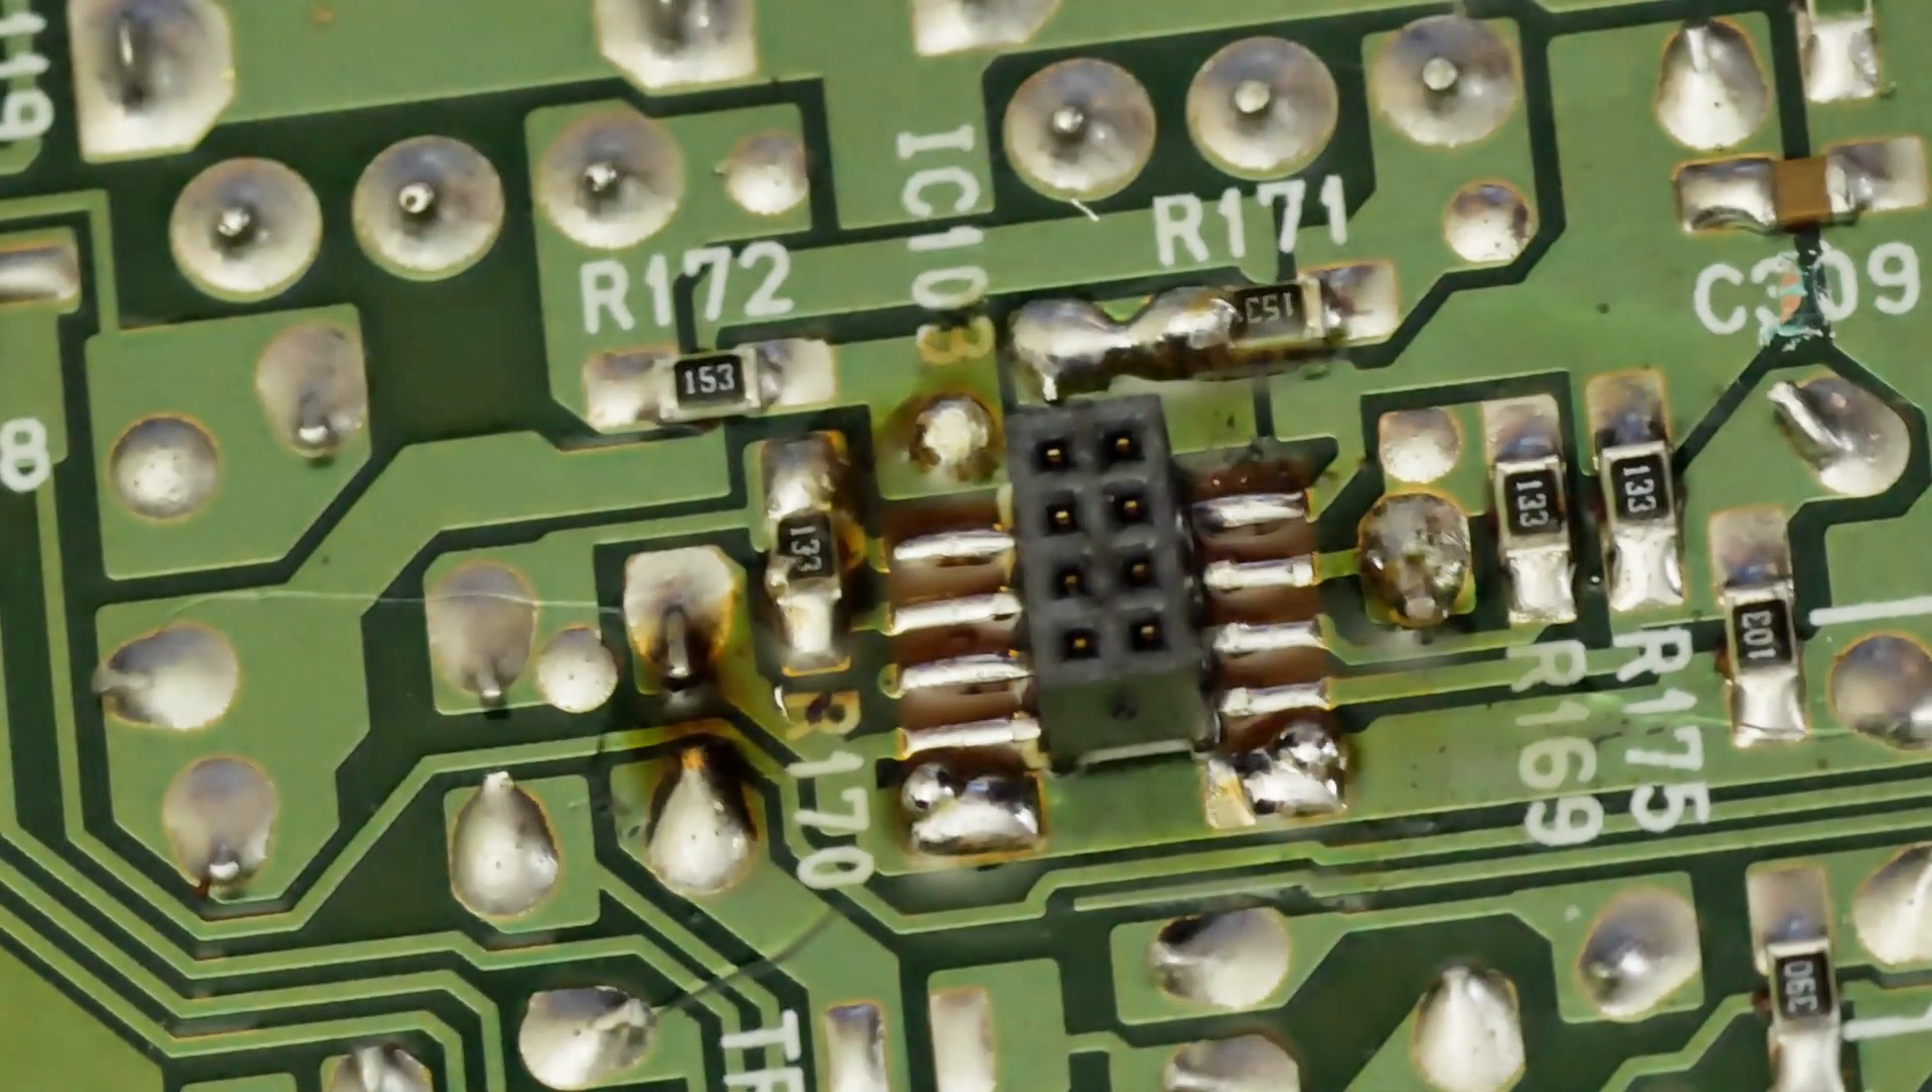And then here's the finished socket.